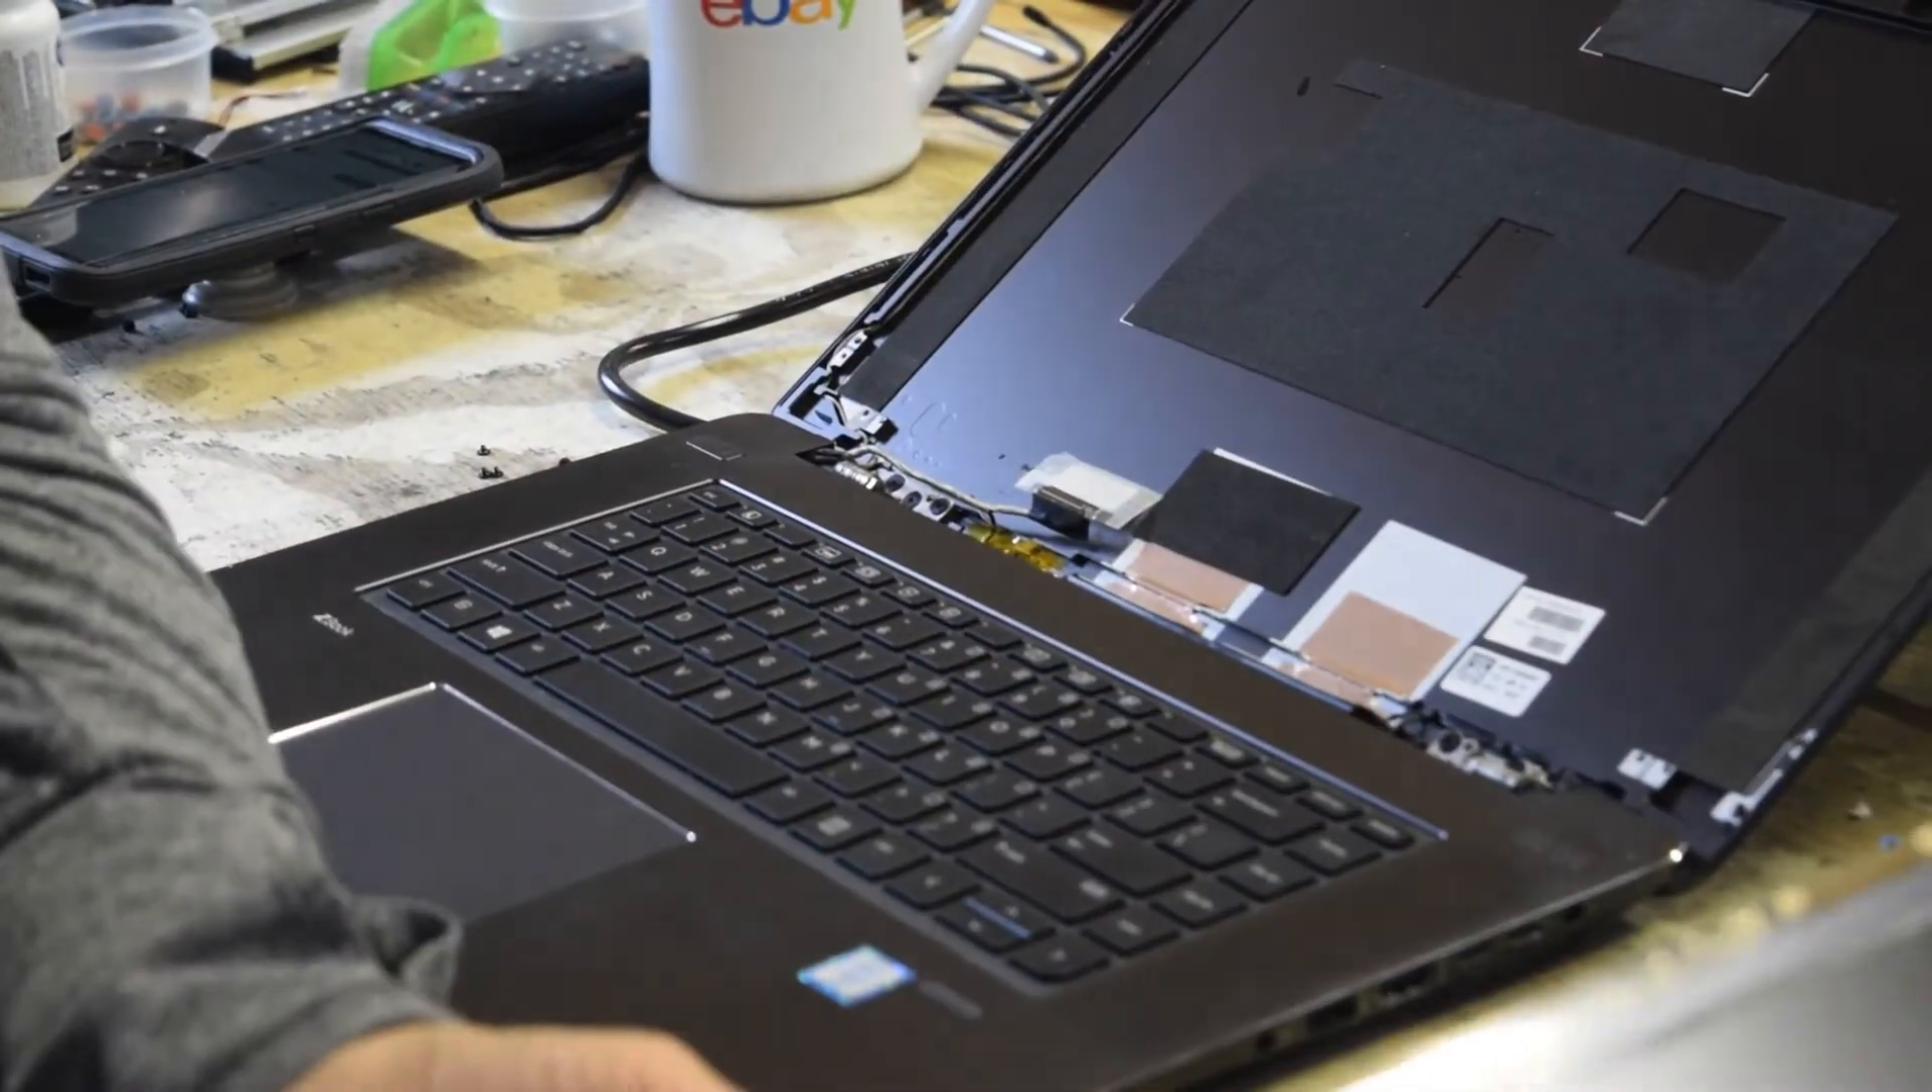And there you go. The screen's out.